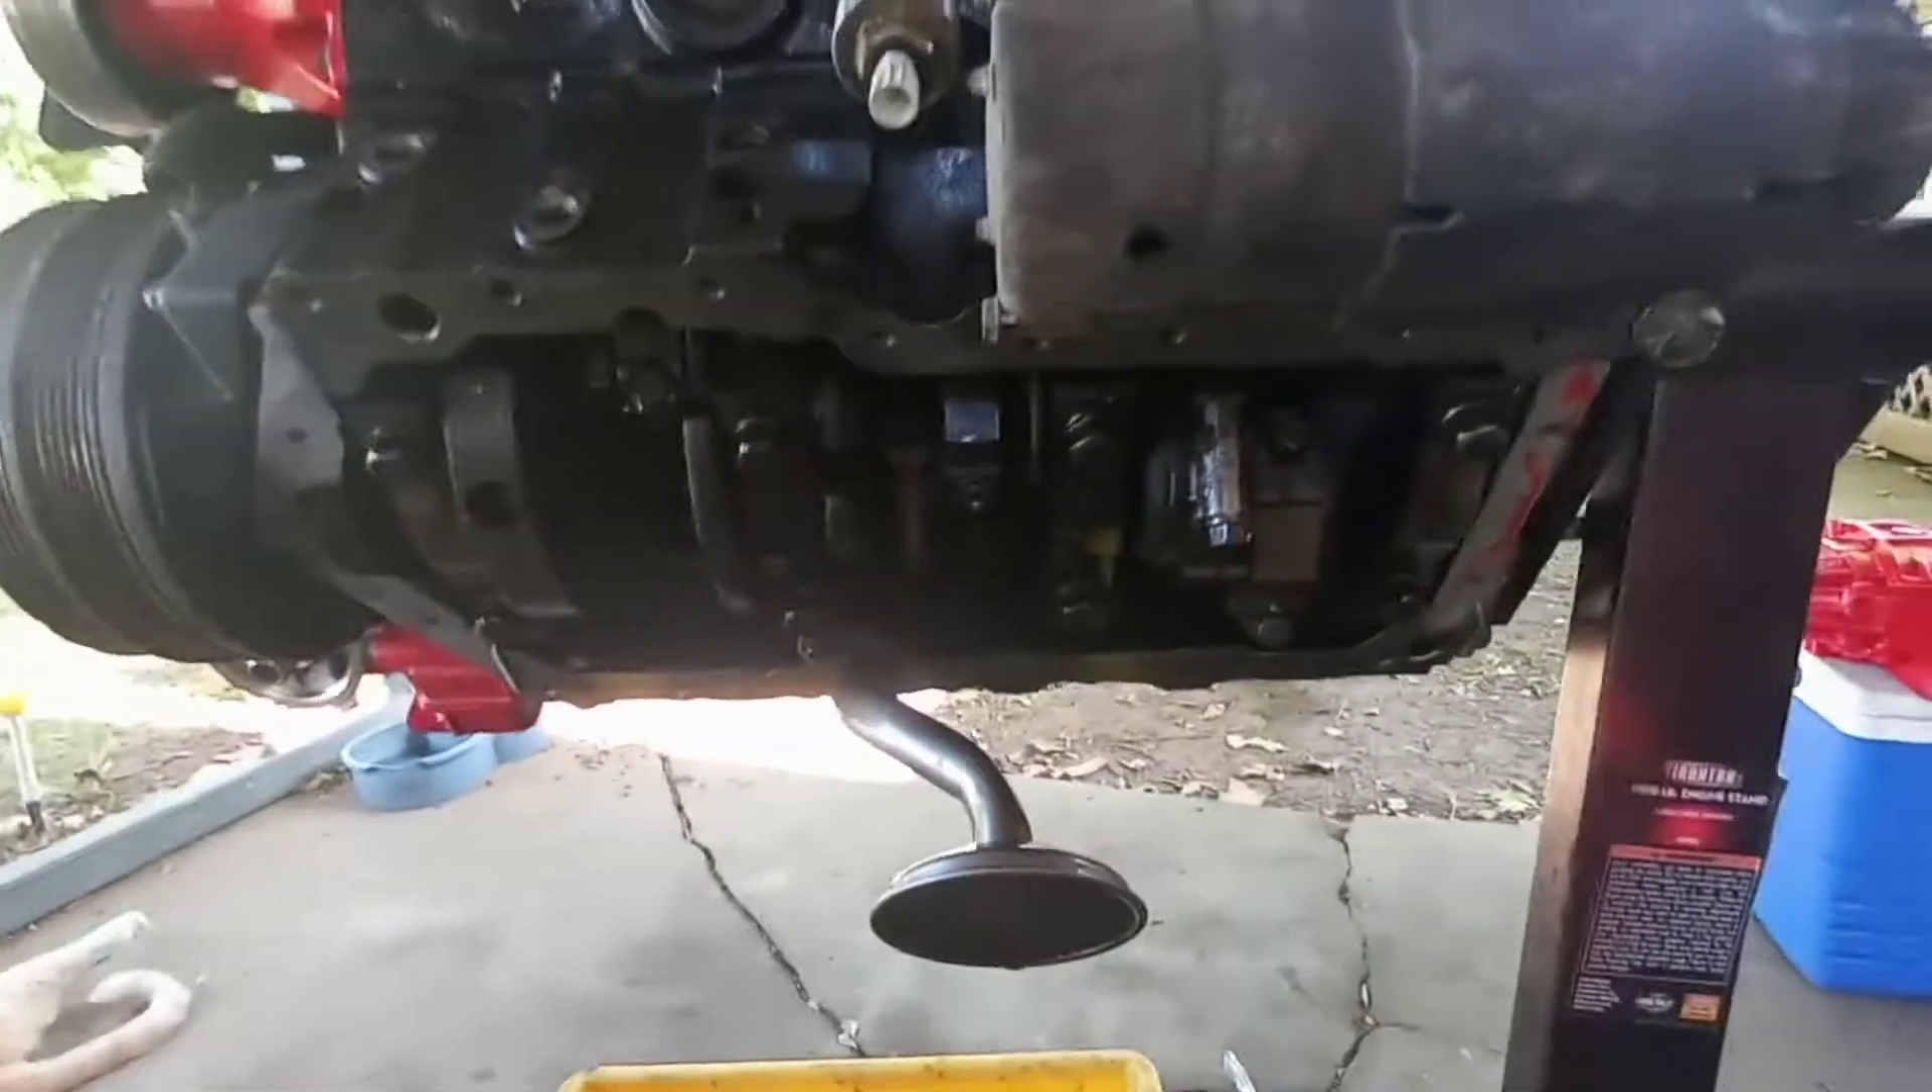I still got to pull this pickup tube and And uh Get this thing together.